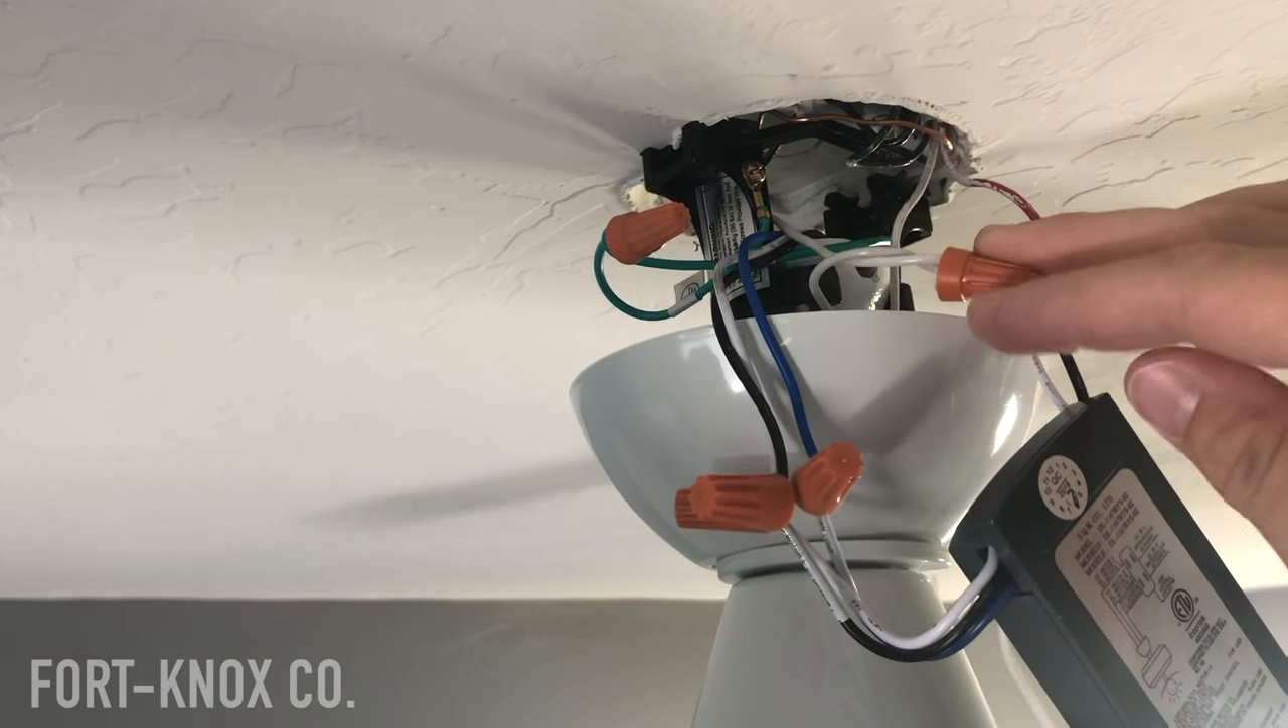And so I got obviously a lot of wires here that I need to organize and make sure that I can get this cap back over.